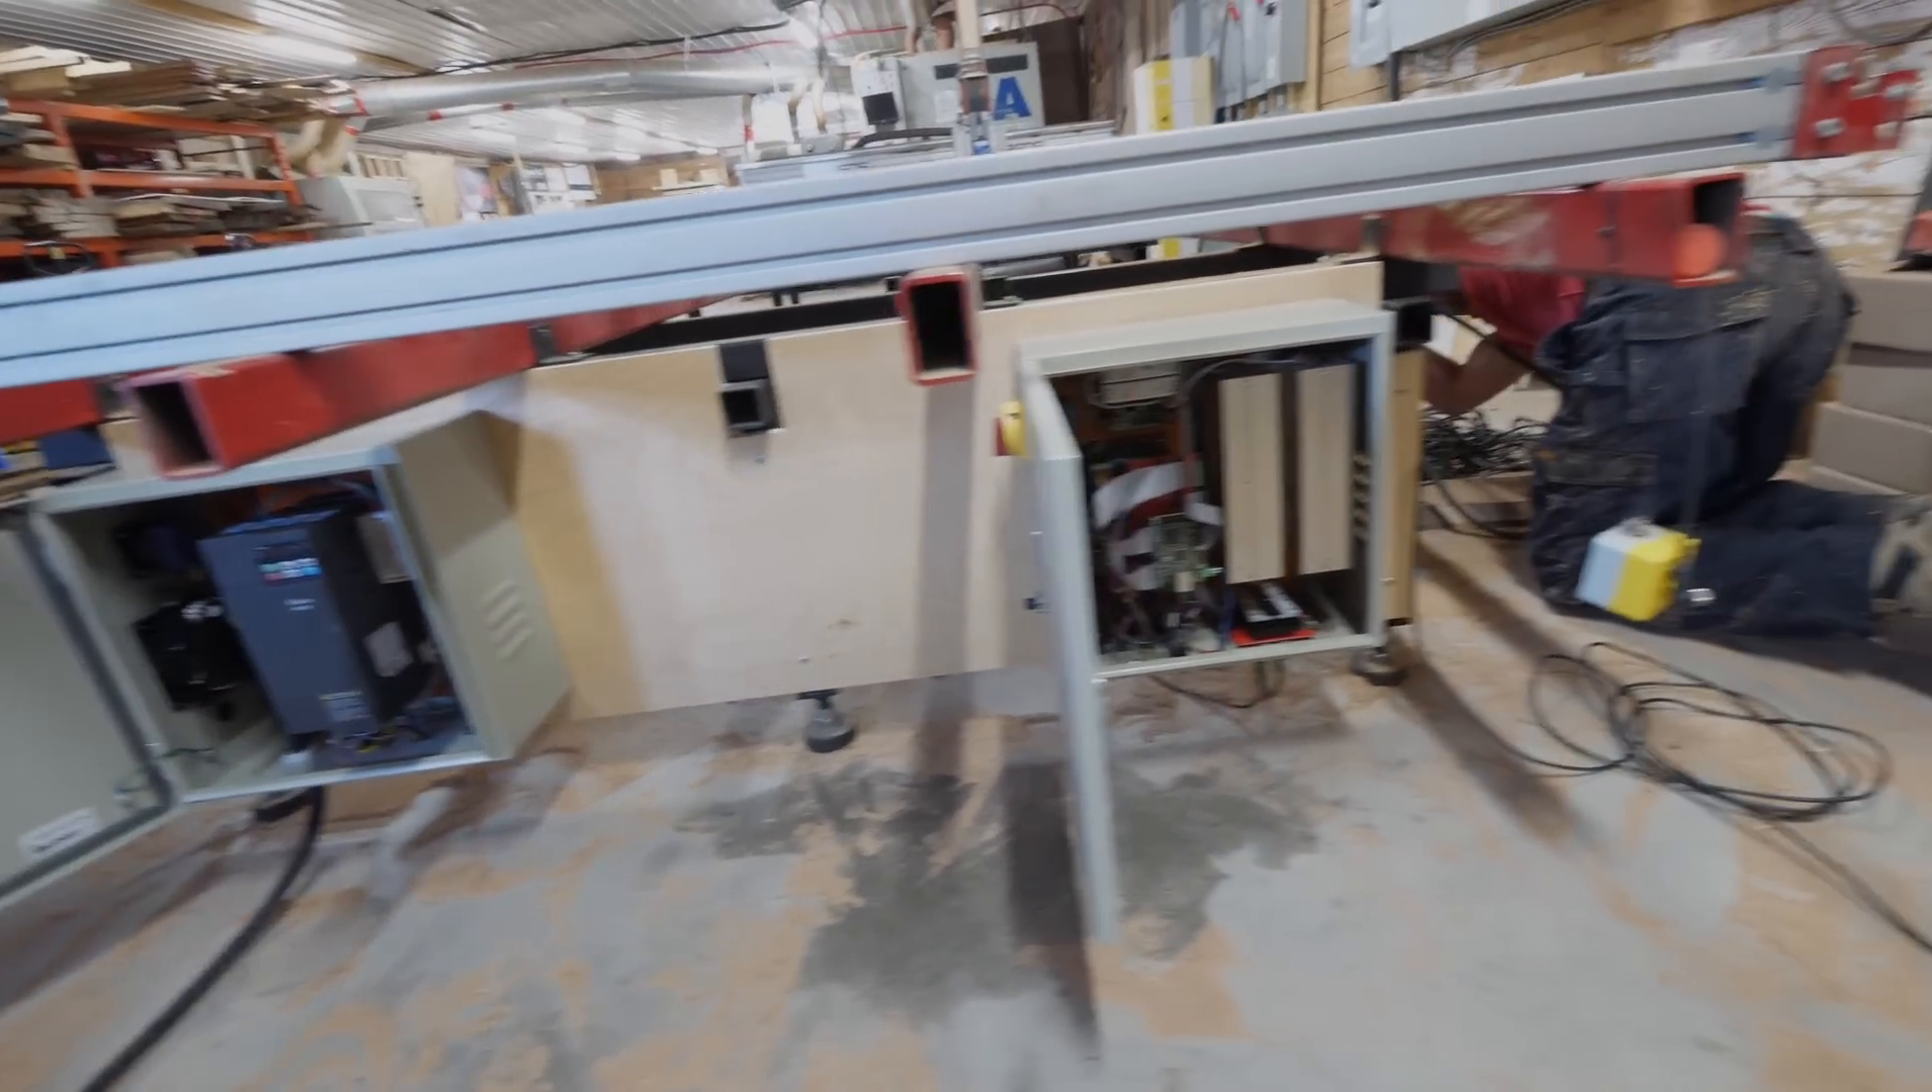We've got our main boxes mounted on our new board that we put down here.